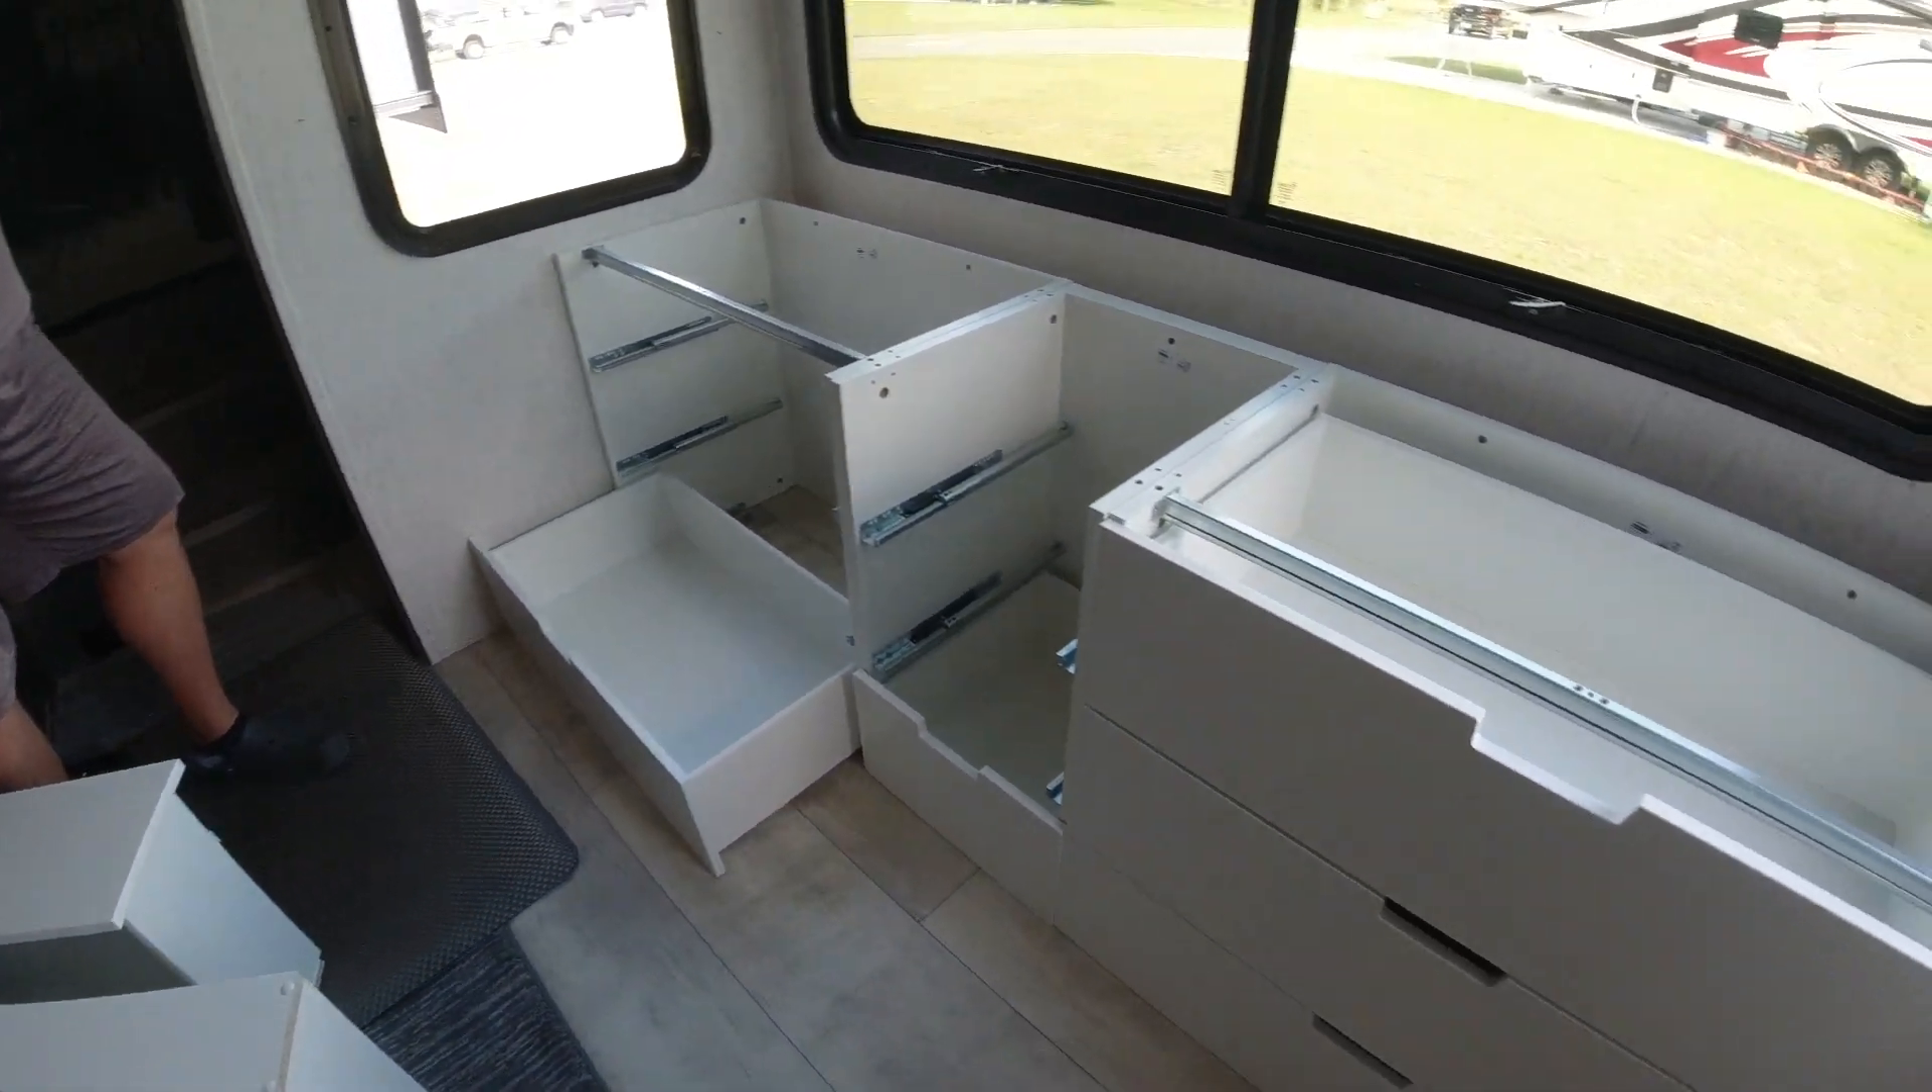So, we have all the drawers assembled. All the carcasses assembled.